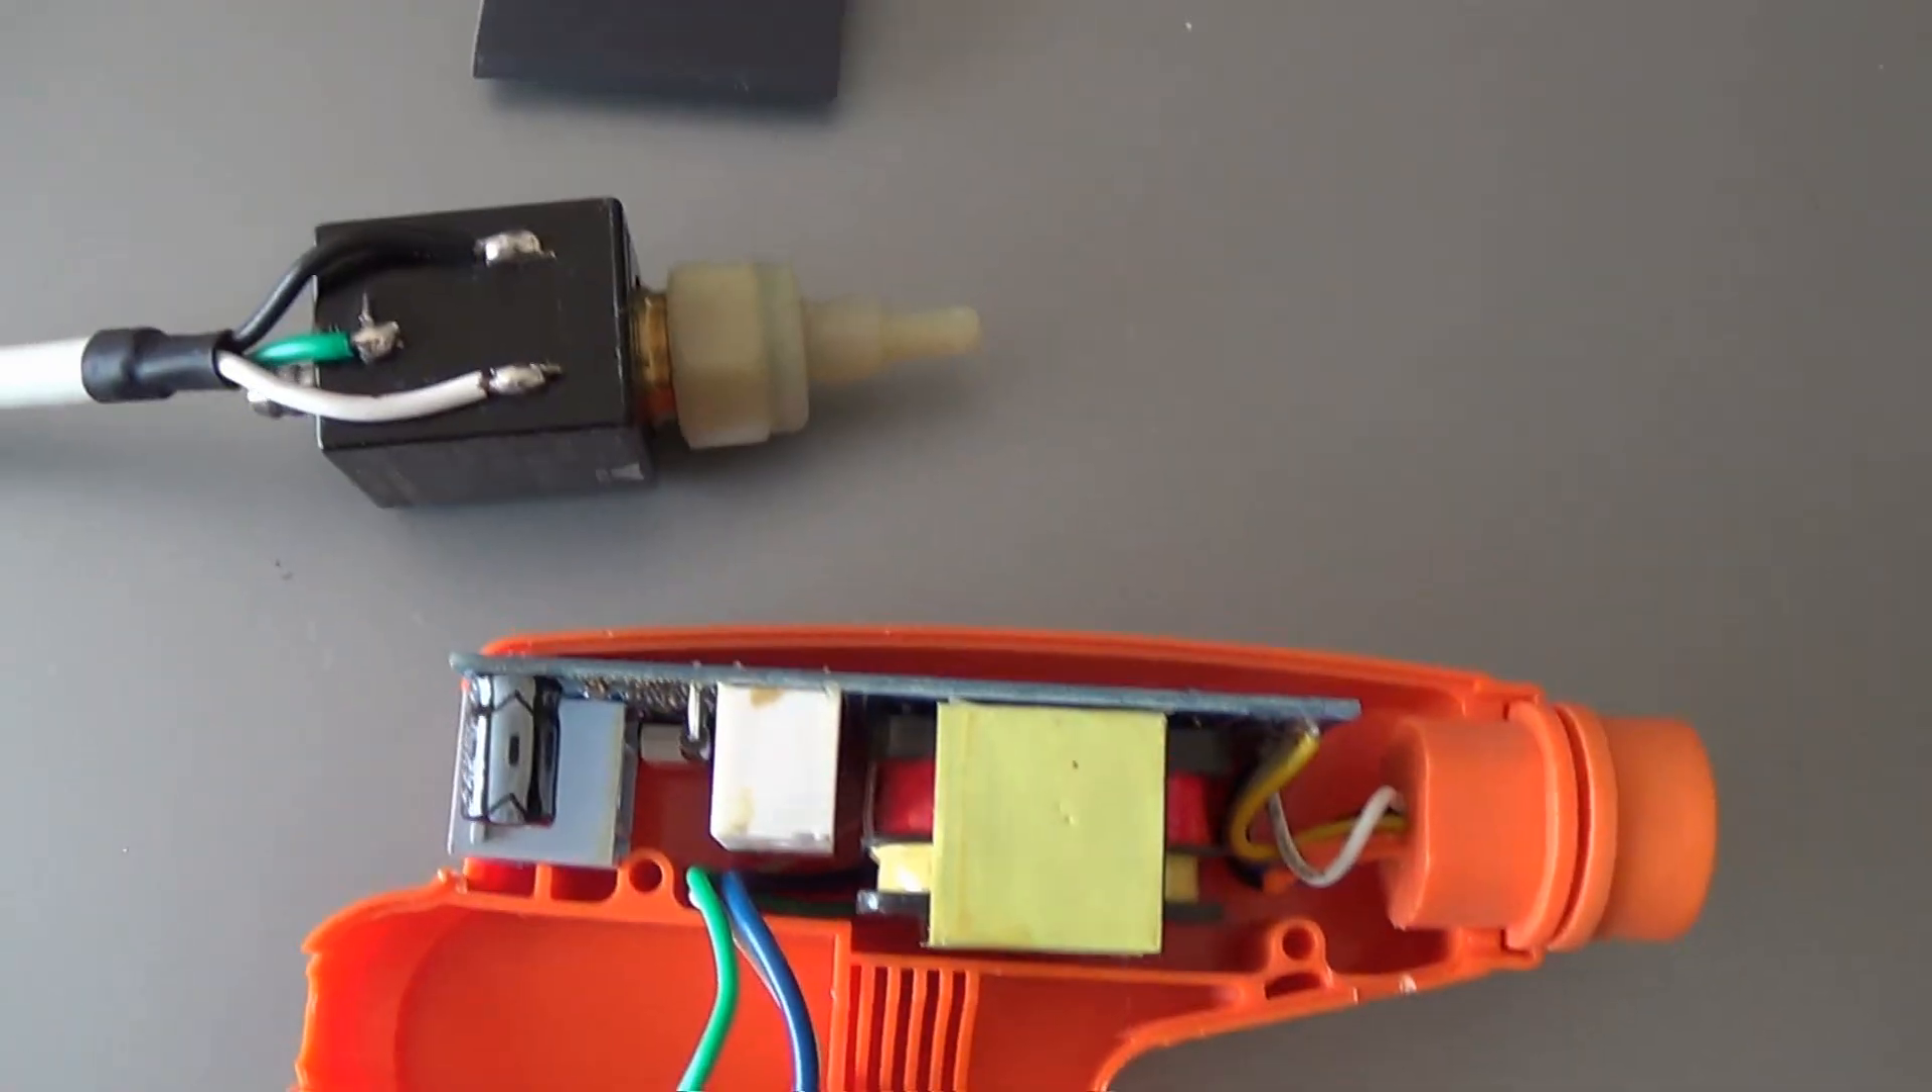Aquí tenemos ya parte del trabajo con los cables conectados en la parte del control en la parte de la bomba.